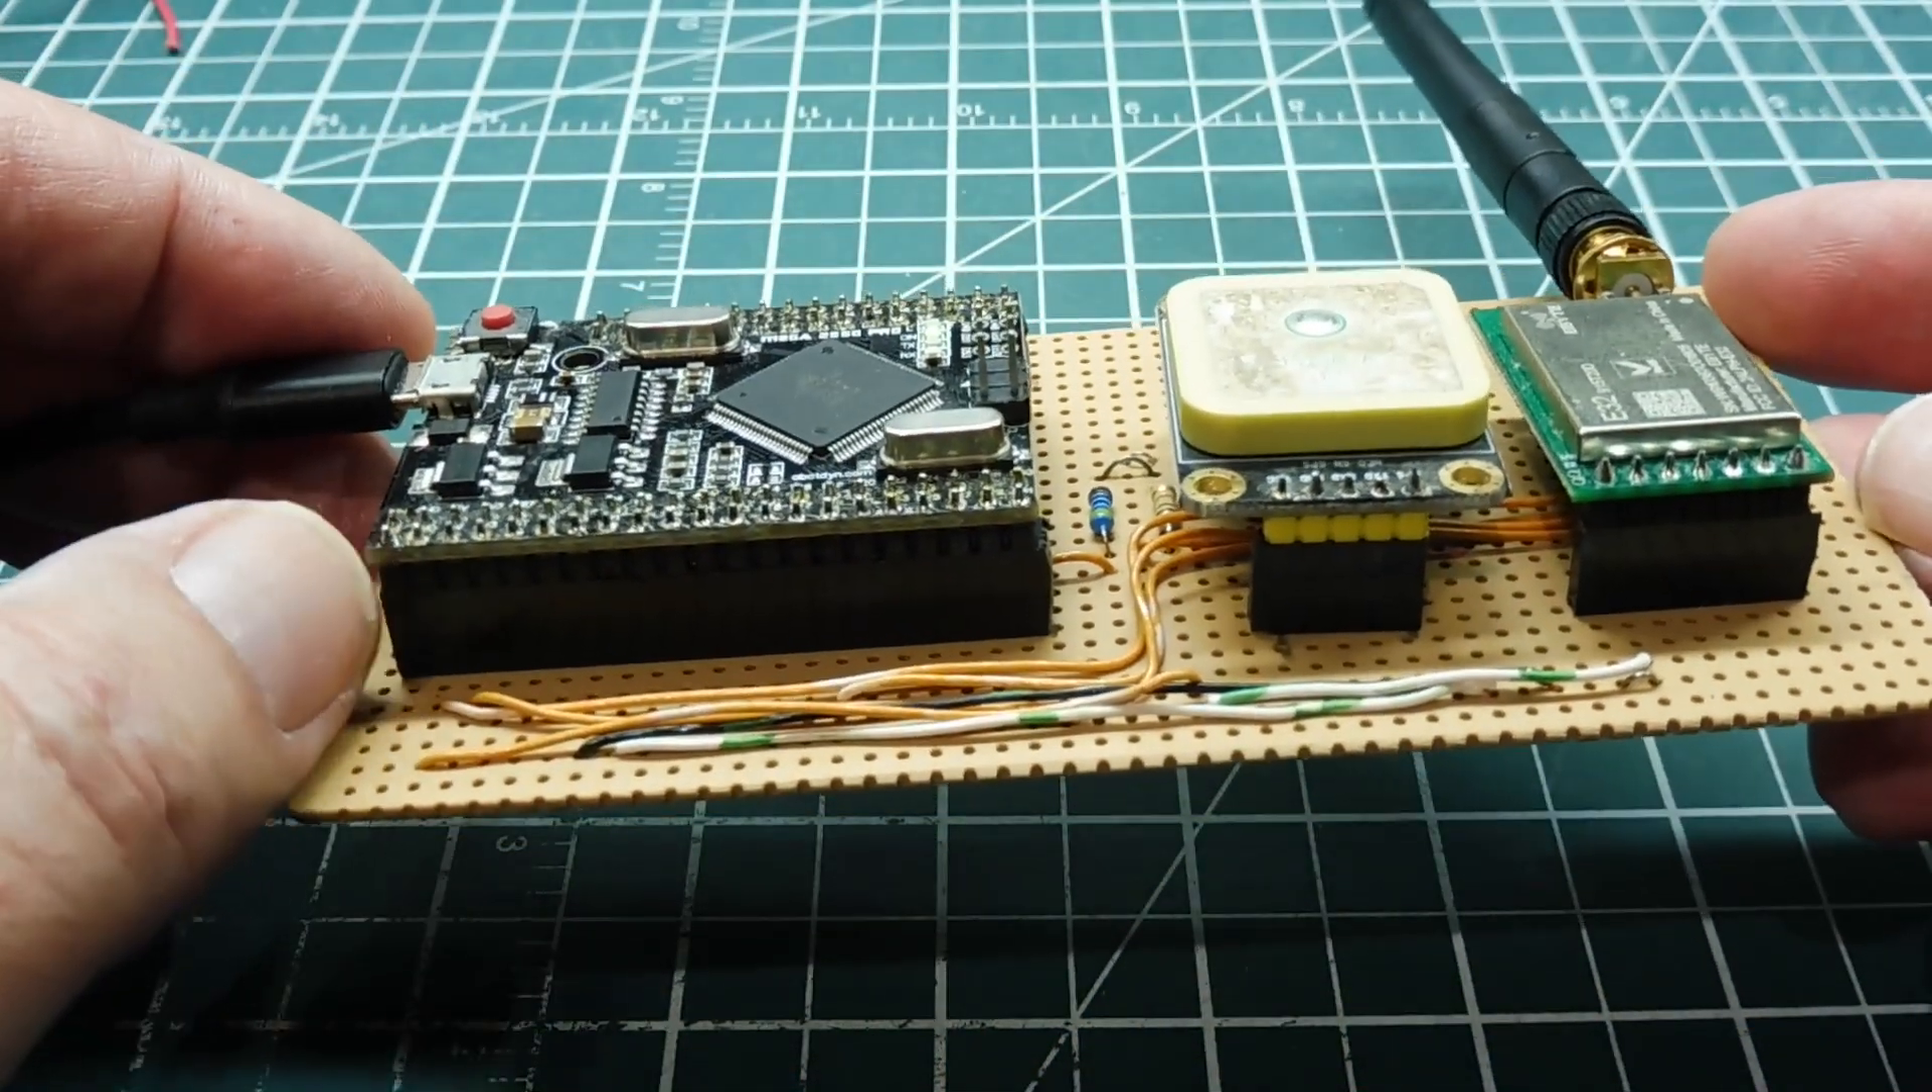And you can see I have my Pro board mounted in a socket, which is soldered onto the Vero board.